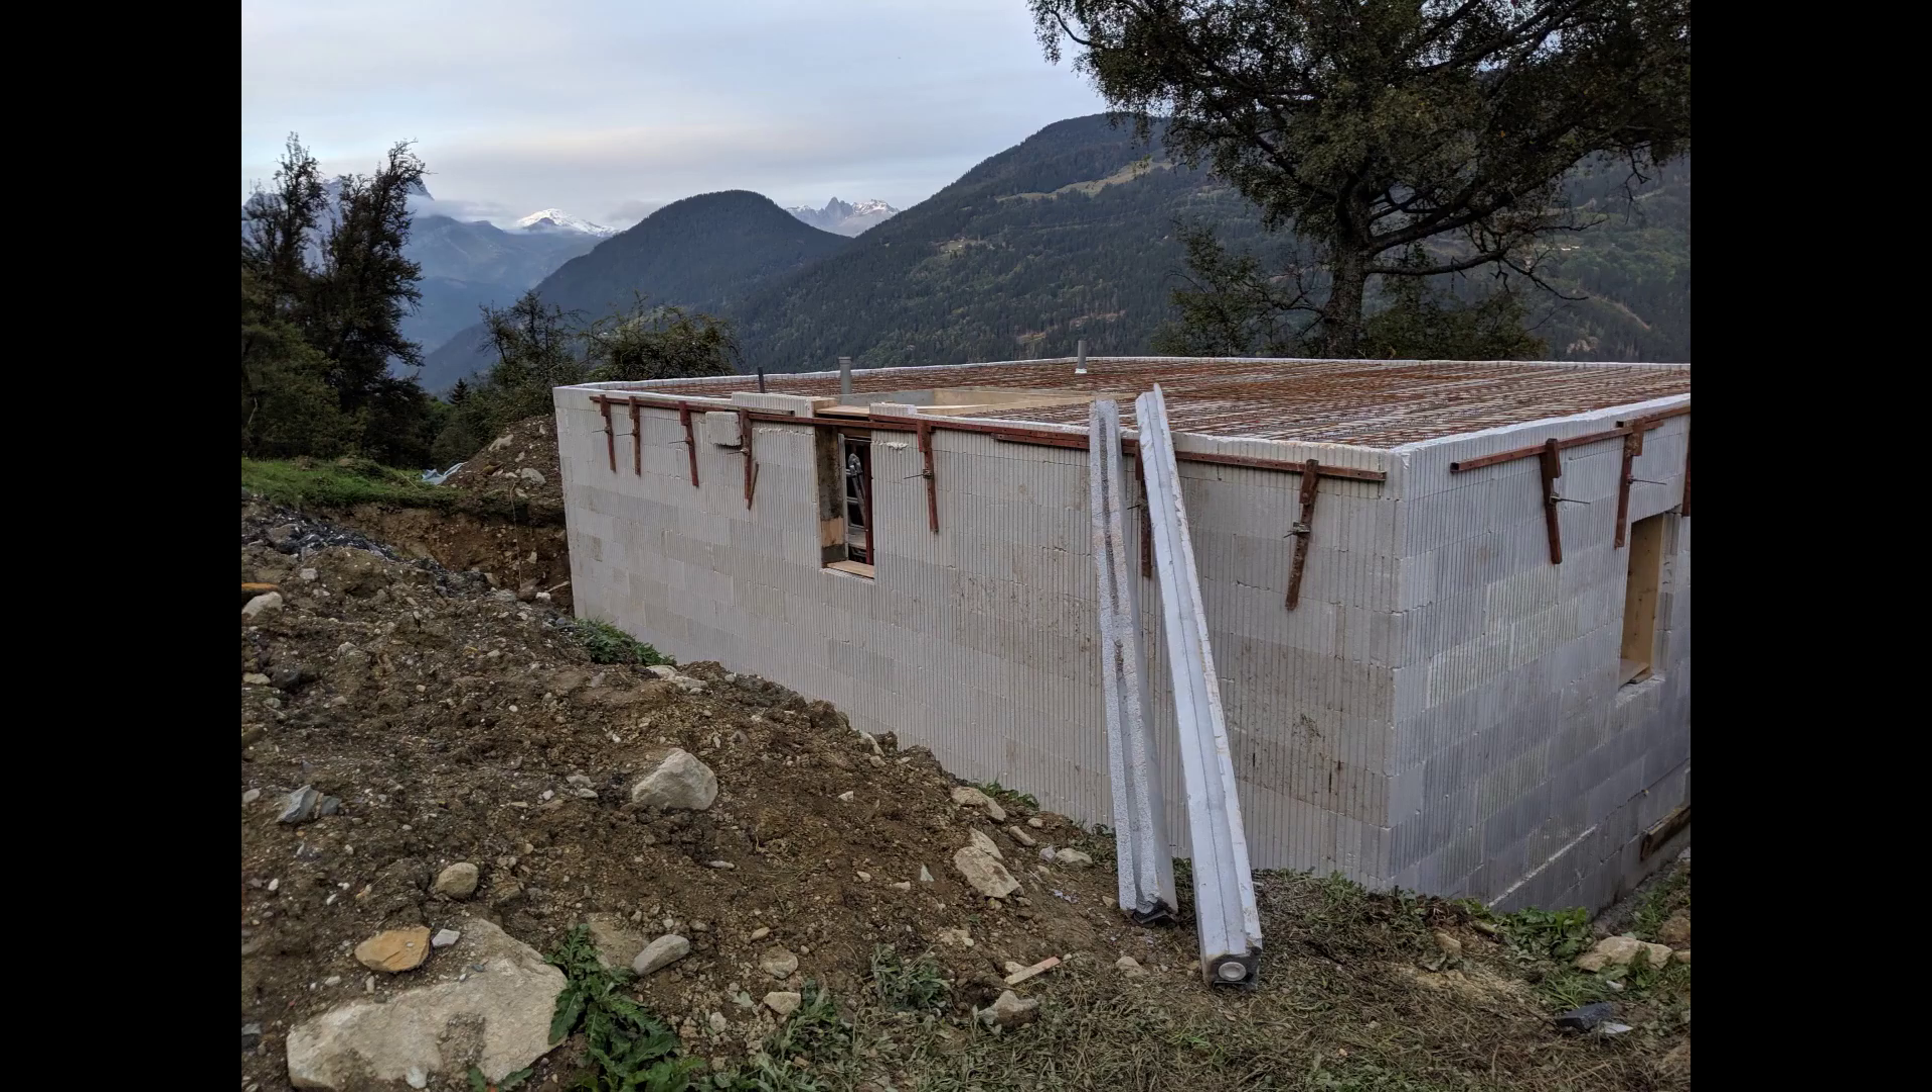In uh in two hours this is the finished result you can see the walls all in styrofoam so up to the first floor.